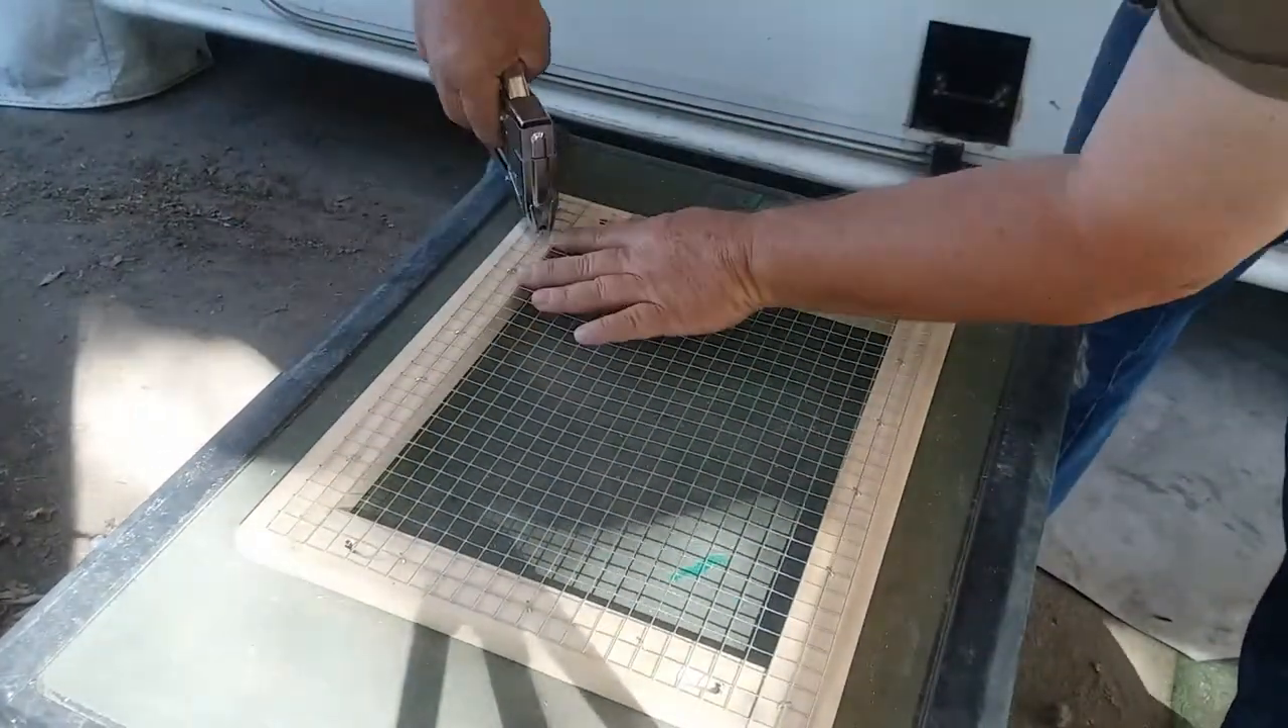With the hardware cloth in place, it braces up the frame.